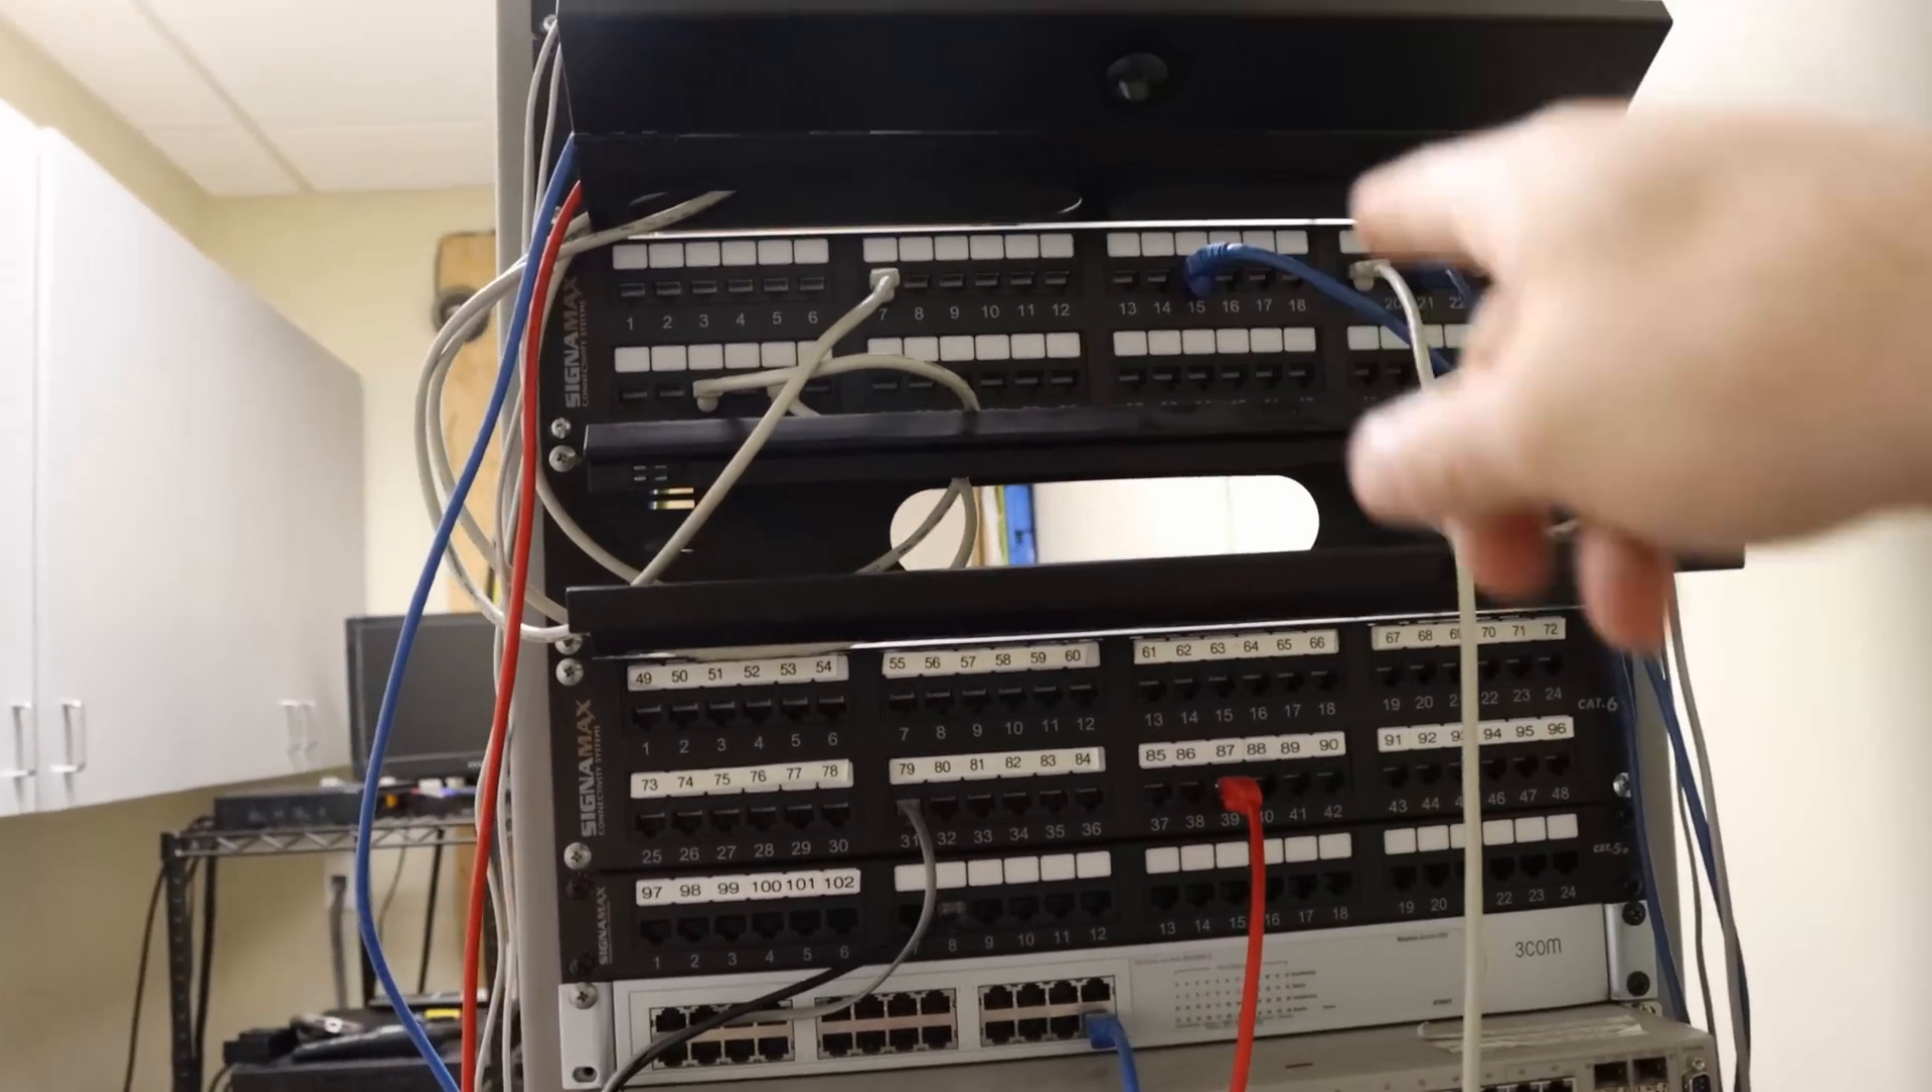All right so most of the patch cables are now out we see a couple that are here they're just looped in between different keystones.